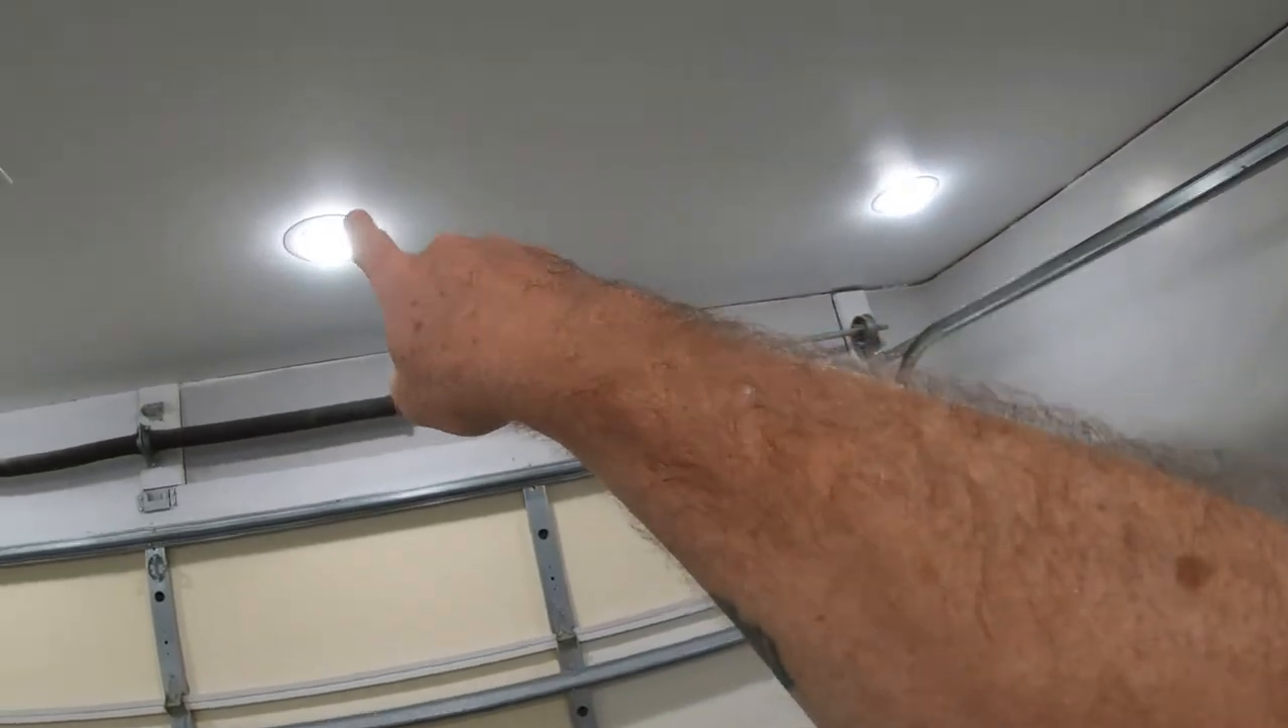Right now we've gotten the ceiling done so ceilings done the lights are in.